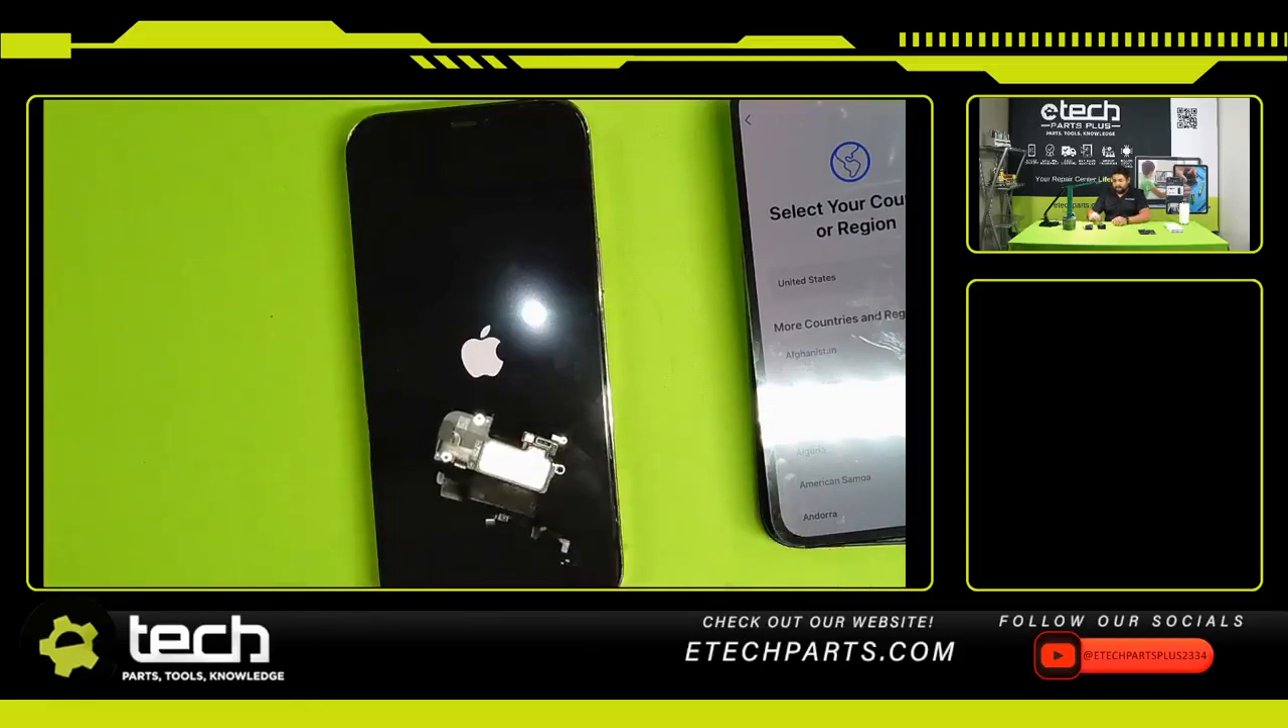My sensor flex is not connected. It's actually on the outside of the phone.